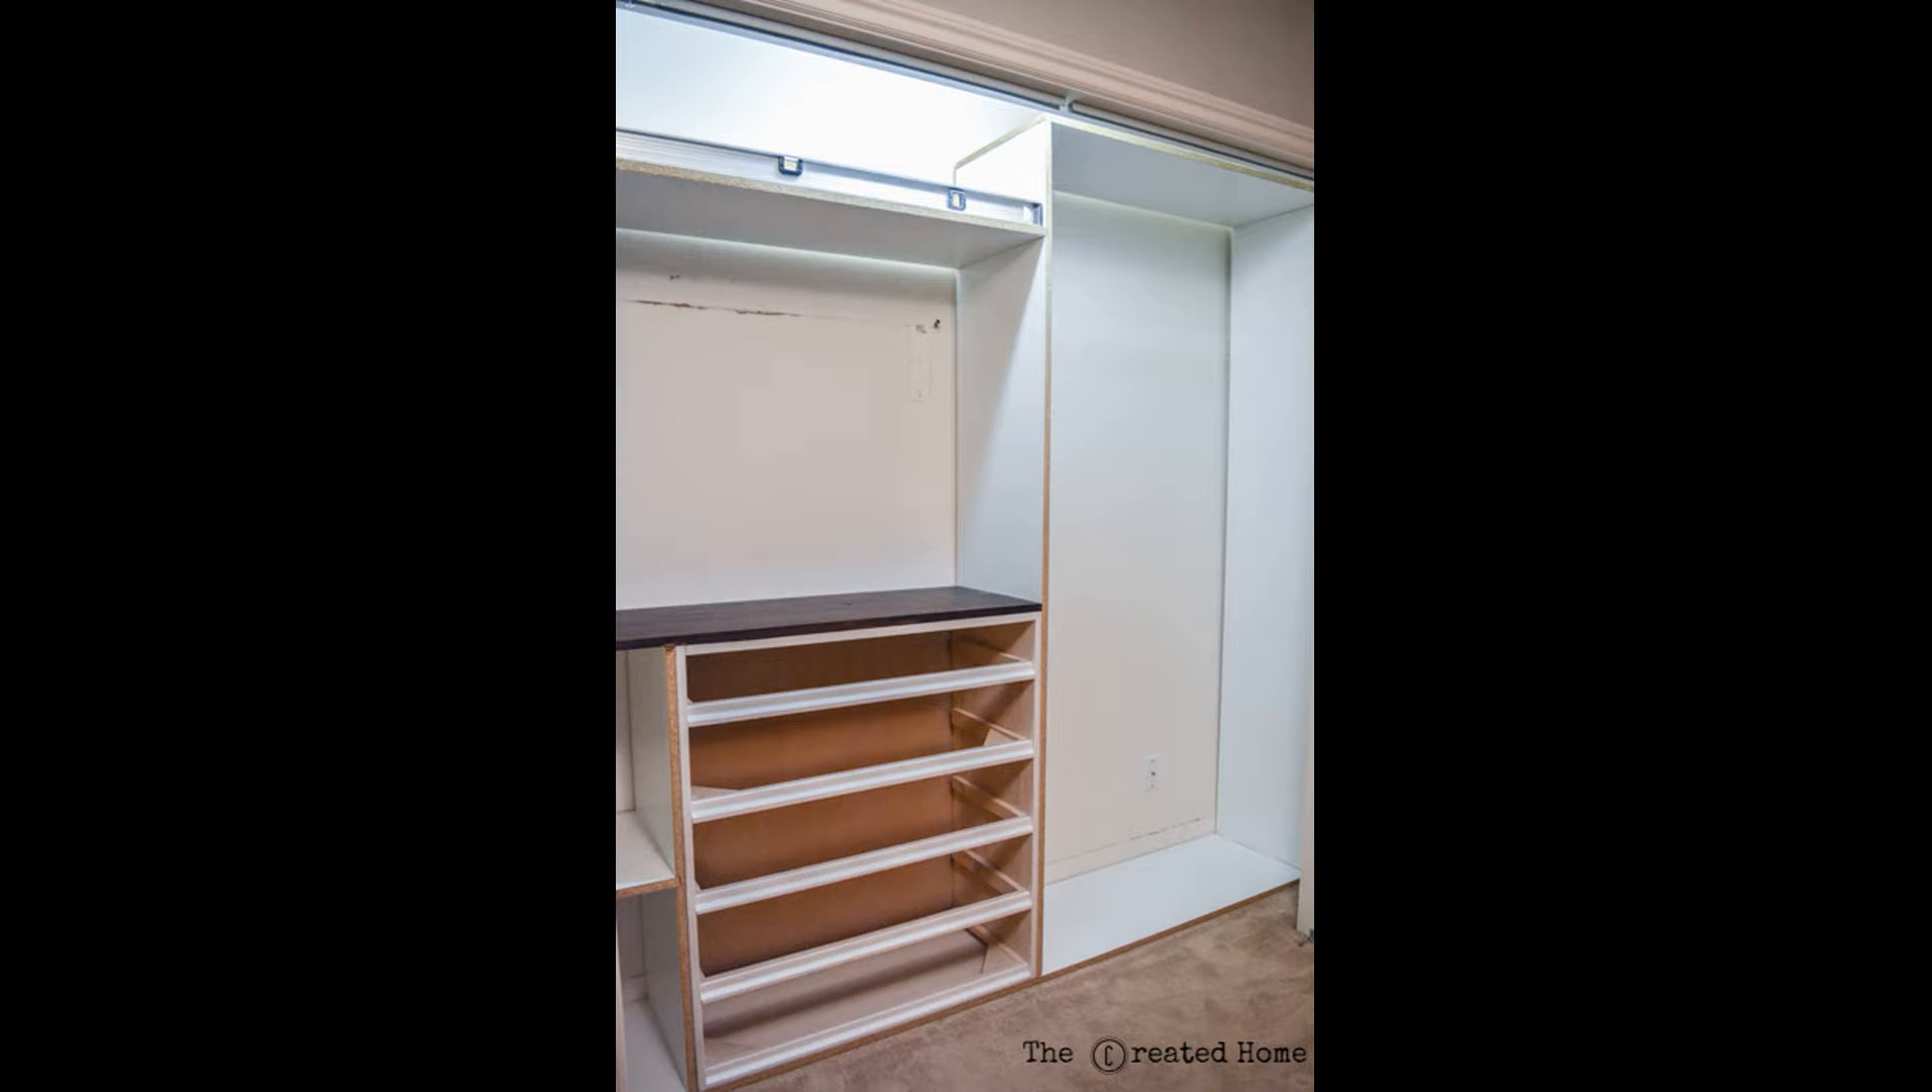We then added the frame that sits on the right side of the dresser, attaching it to the dresser, and joined the two with a top piece that is nailed down from the top.